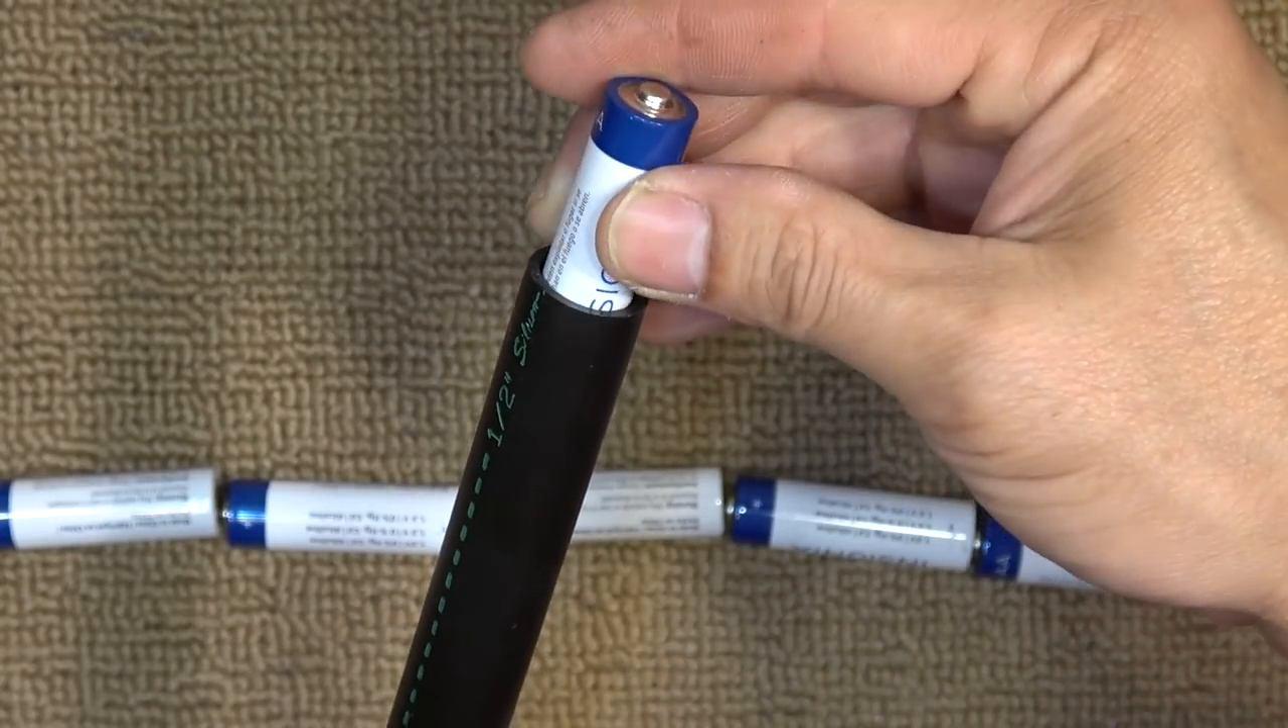But then I went to the garden area and found this piece of irrigation pipe. And it fits the battery just perfectly. There's still a little bit of play but it's a lot better than the other half inch PVC pipe.